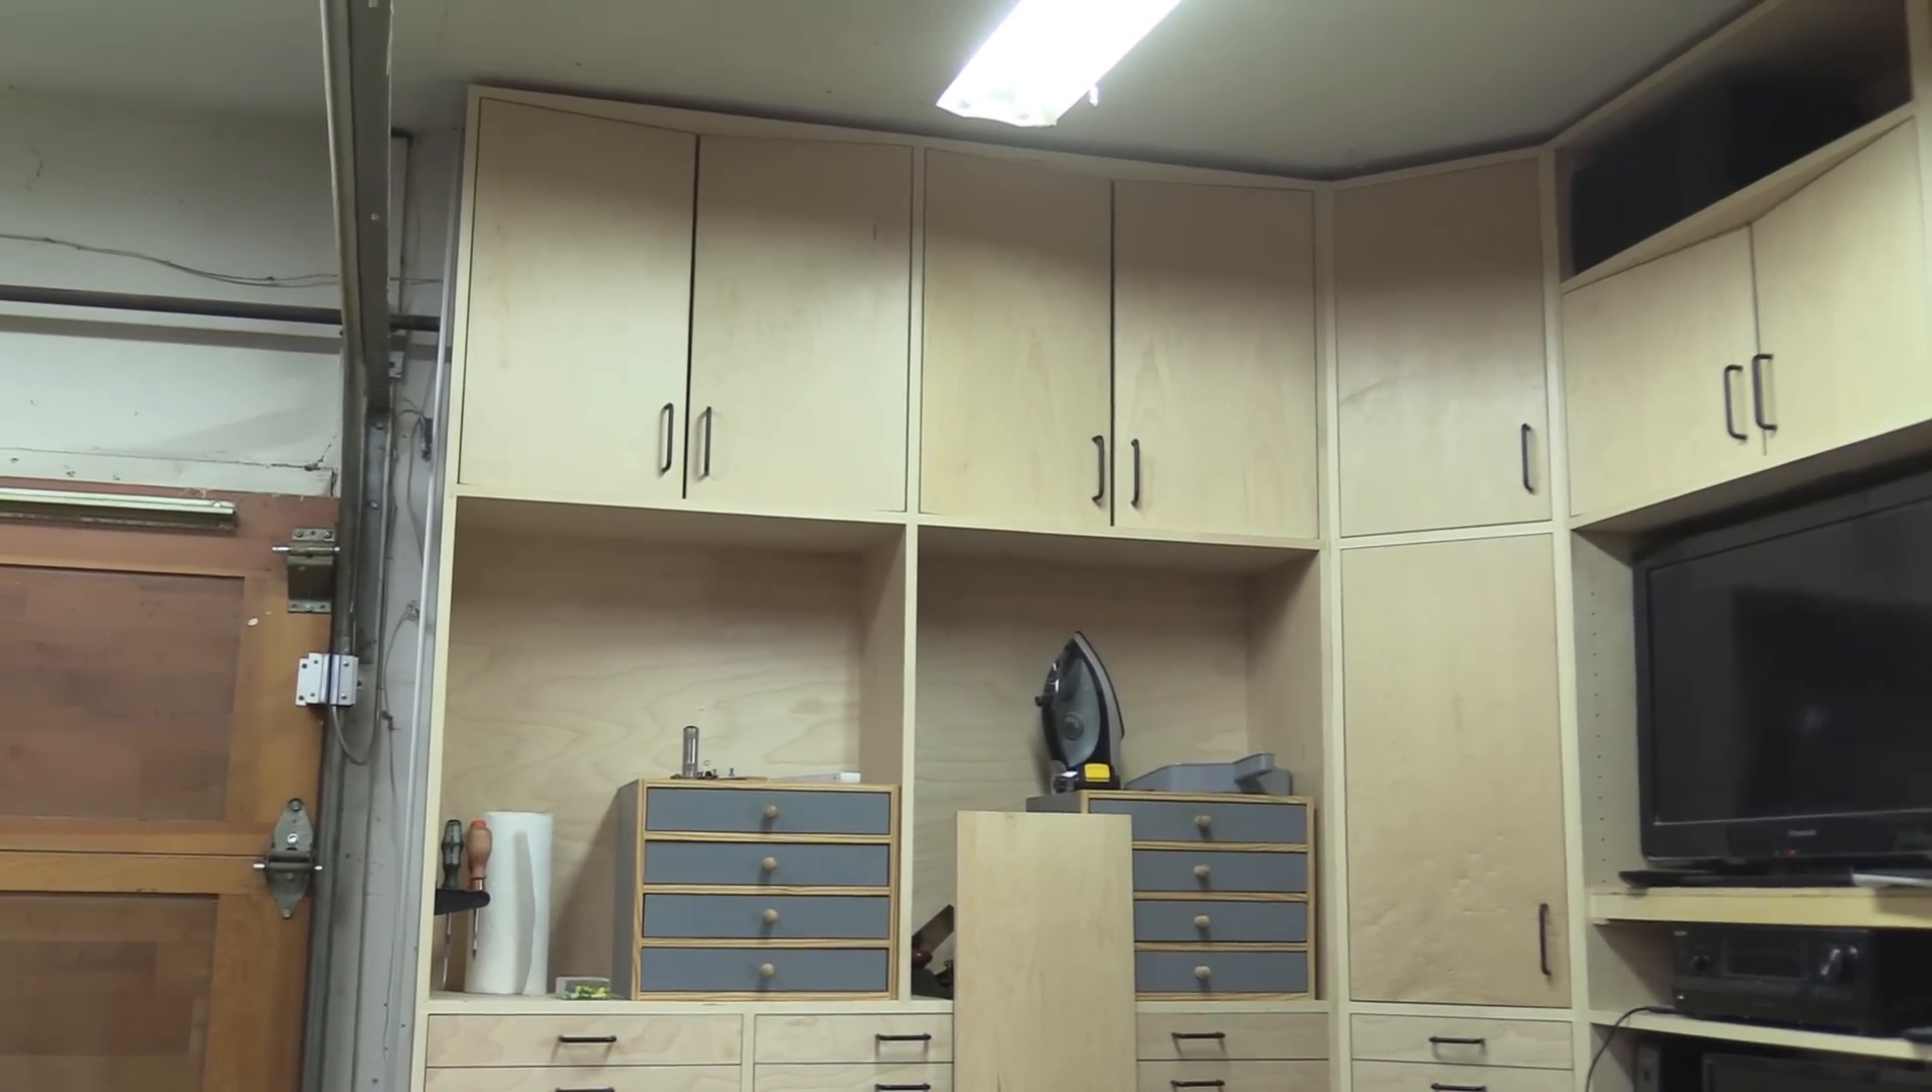Well all the doors are installed but I still have to cut grooves in the shelves so they sit in the adjustable pins and those are actually going to act as the stops for the doors.